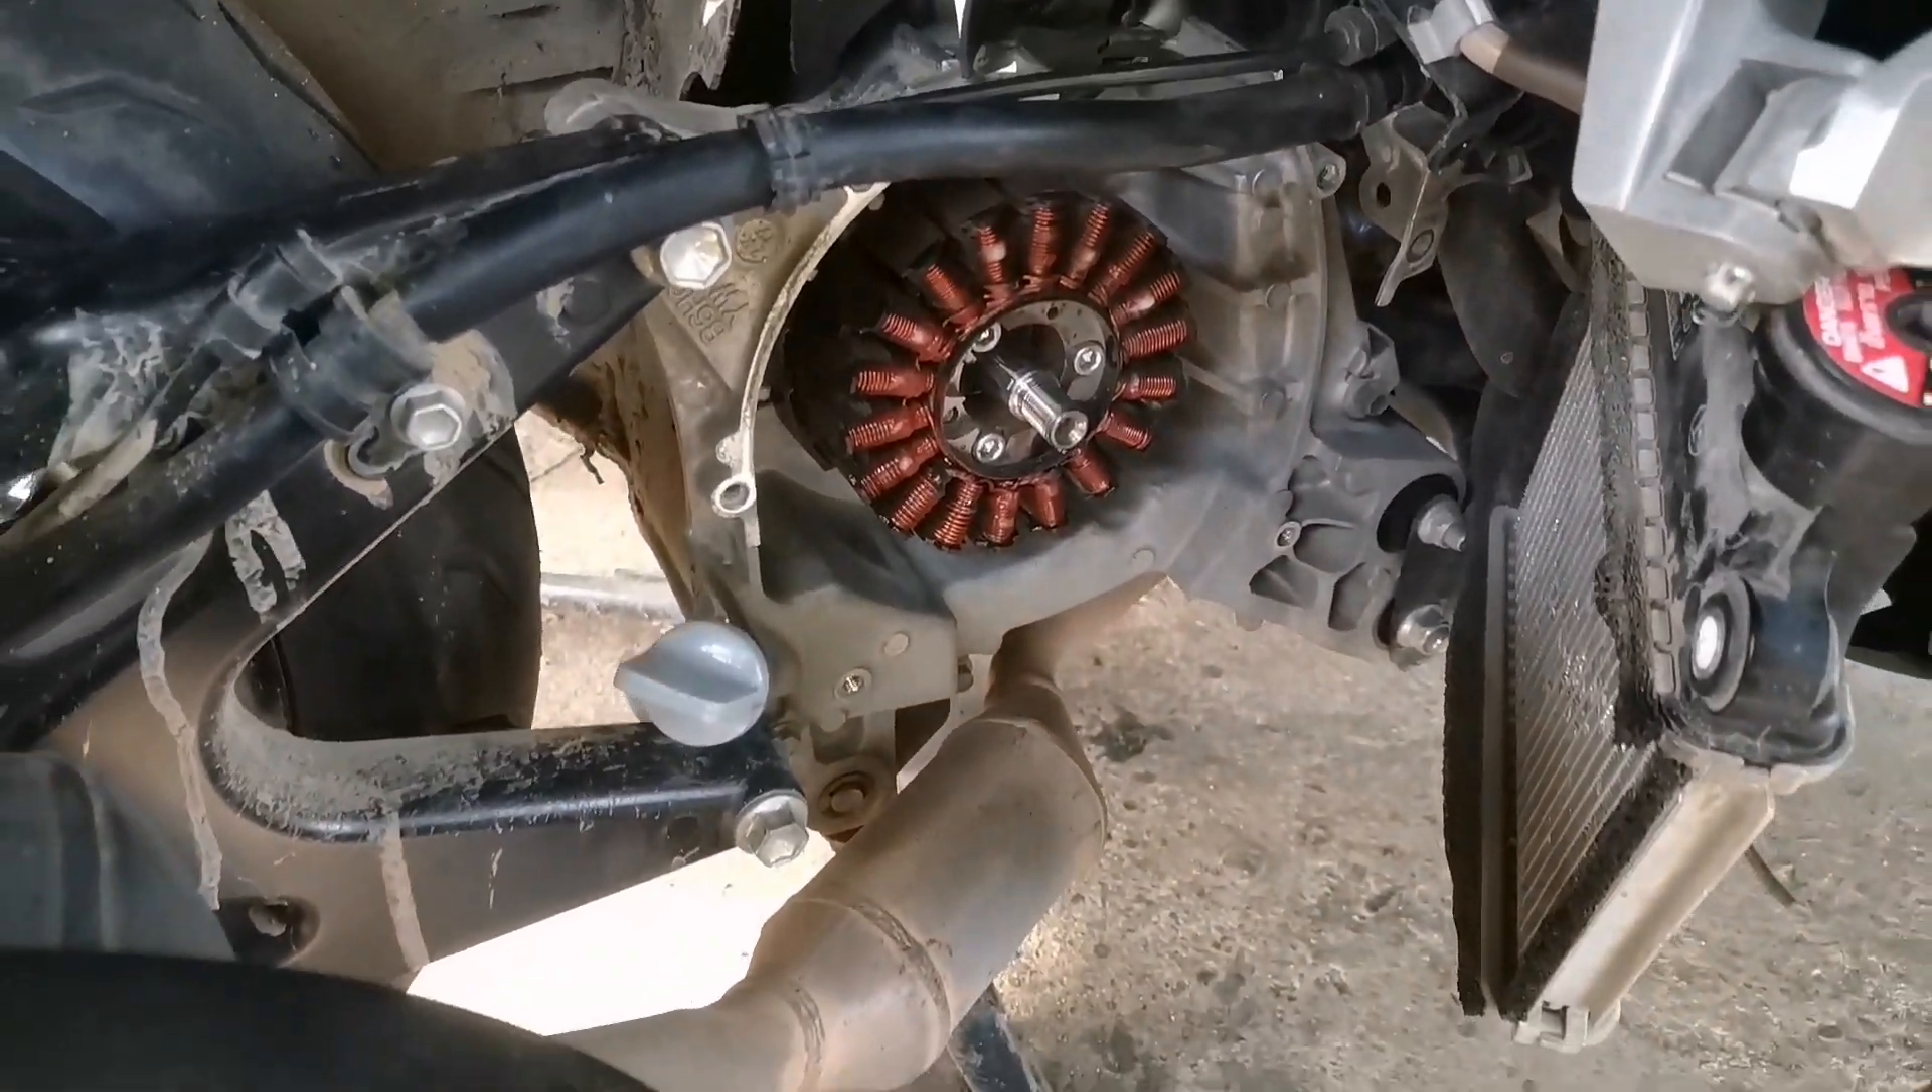So ayan na salpak na yung pinaka-stator nya.